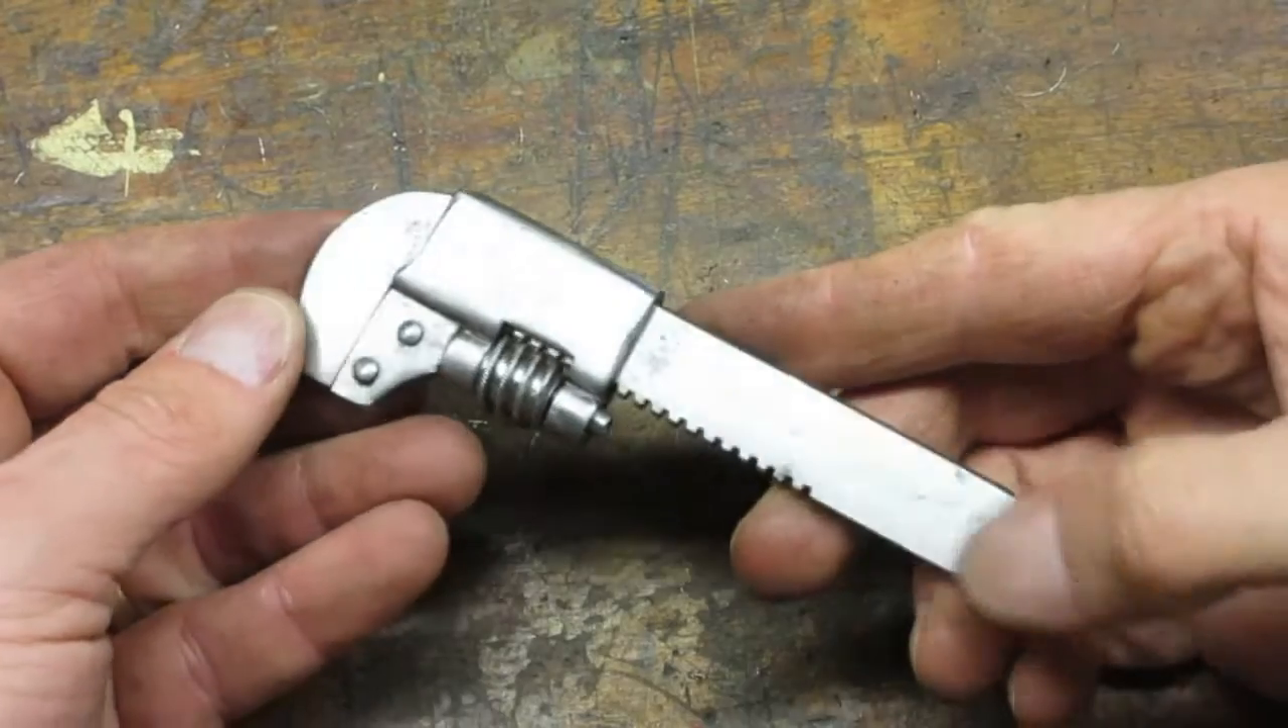Here is the little wrench reassembled.